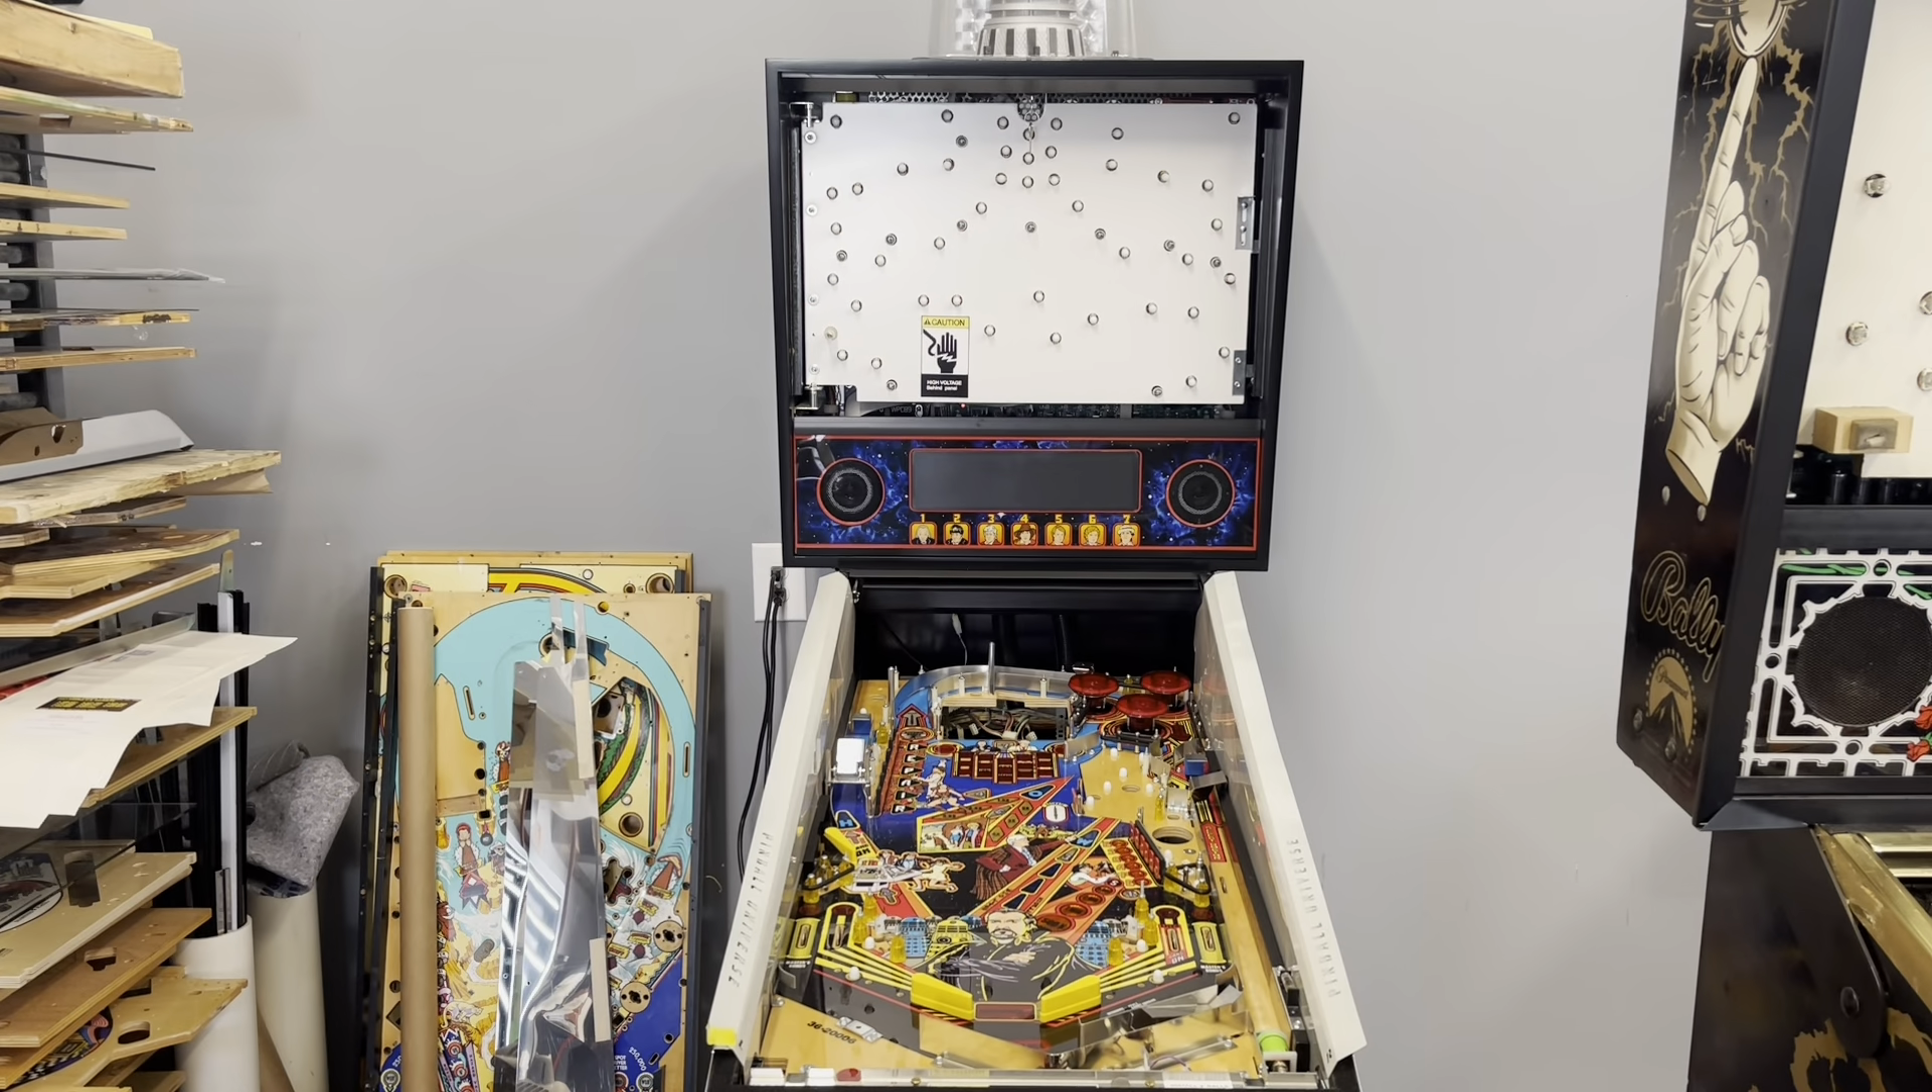Got the playfield in our Doctor Who cabinet.